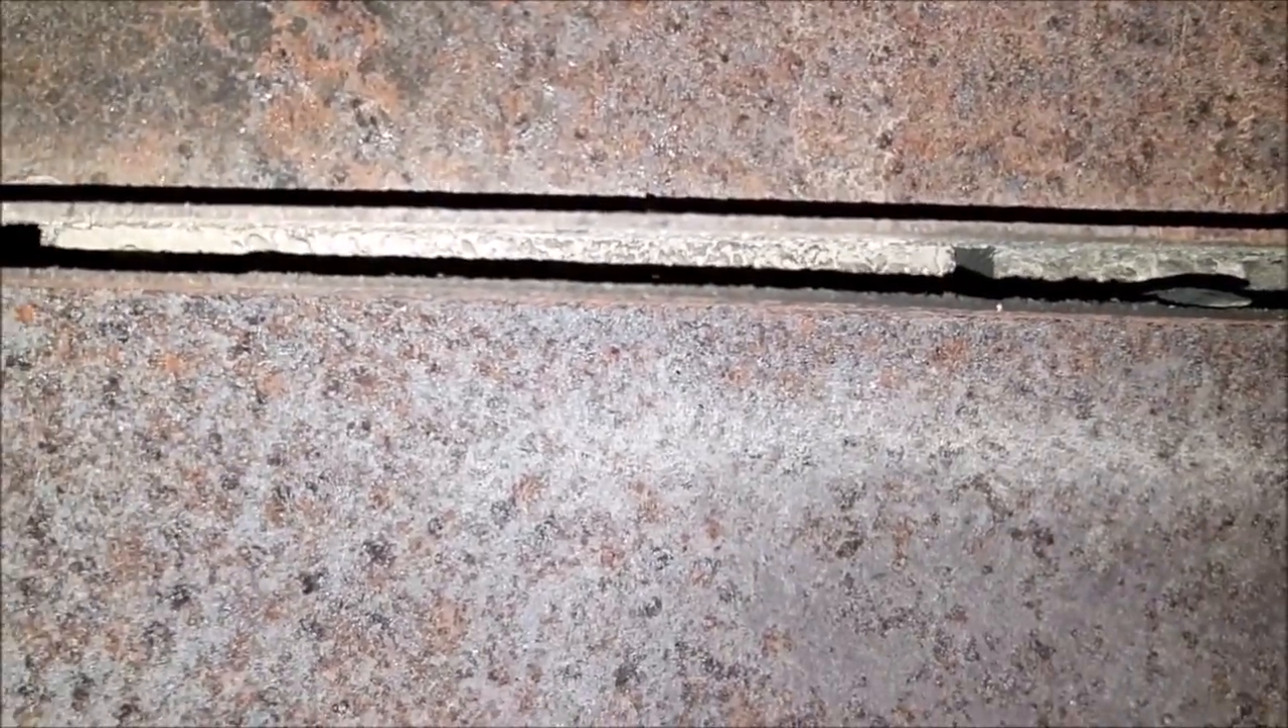So in there that is right inside the stove there you see that That's how large of a gap there is there.